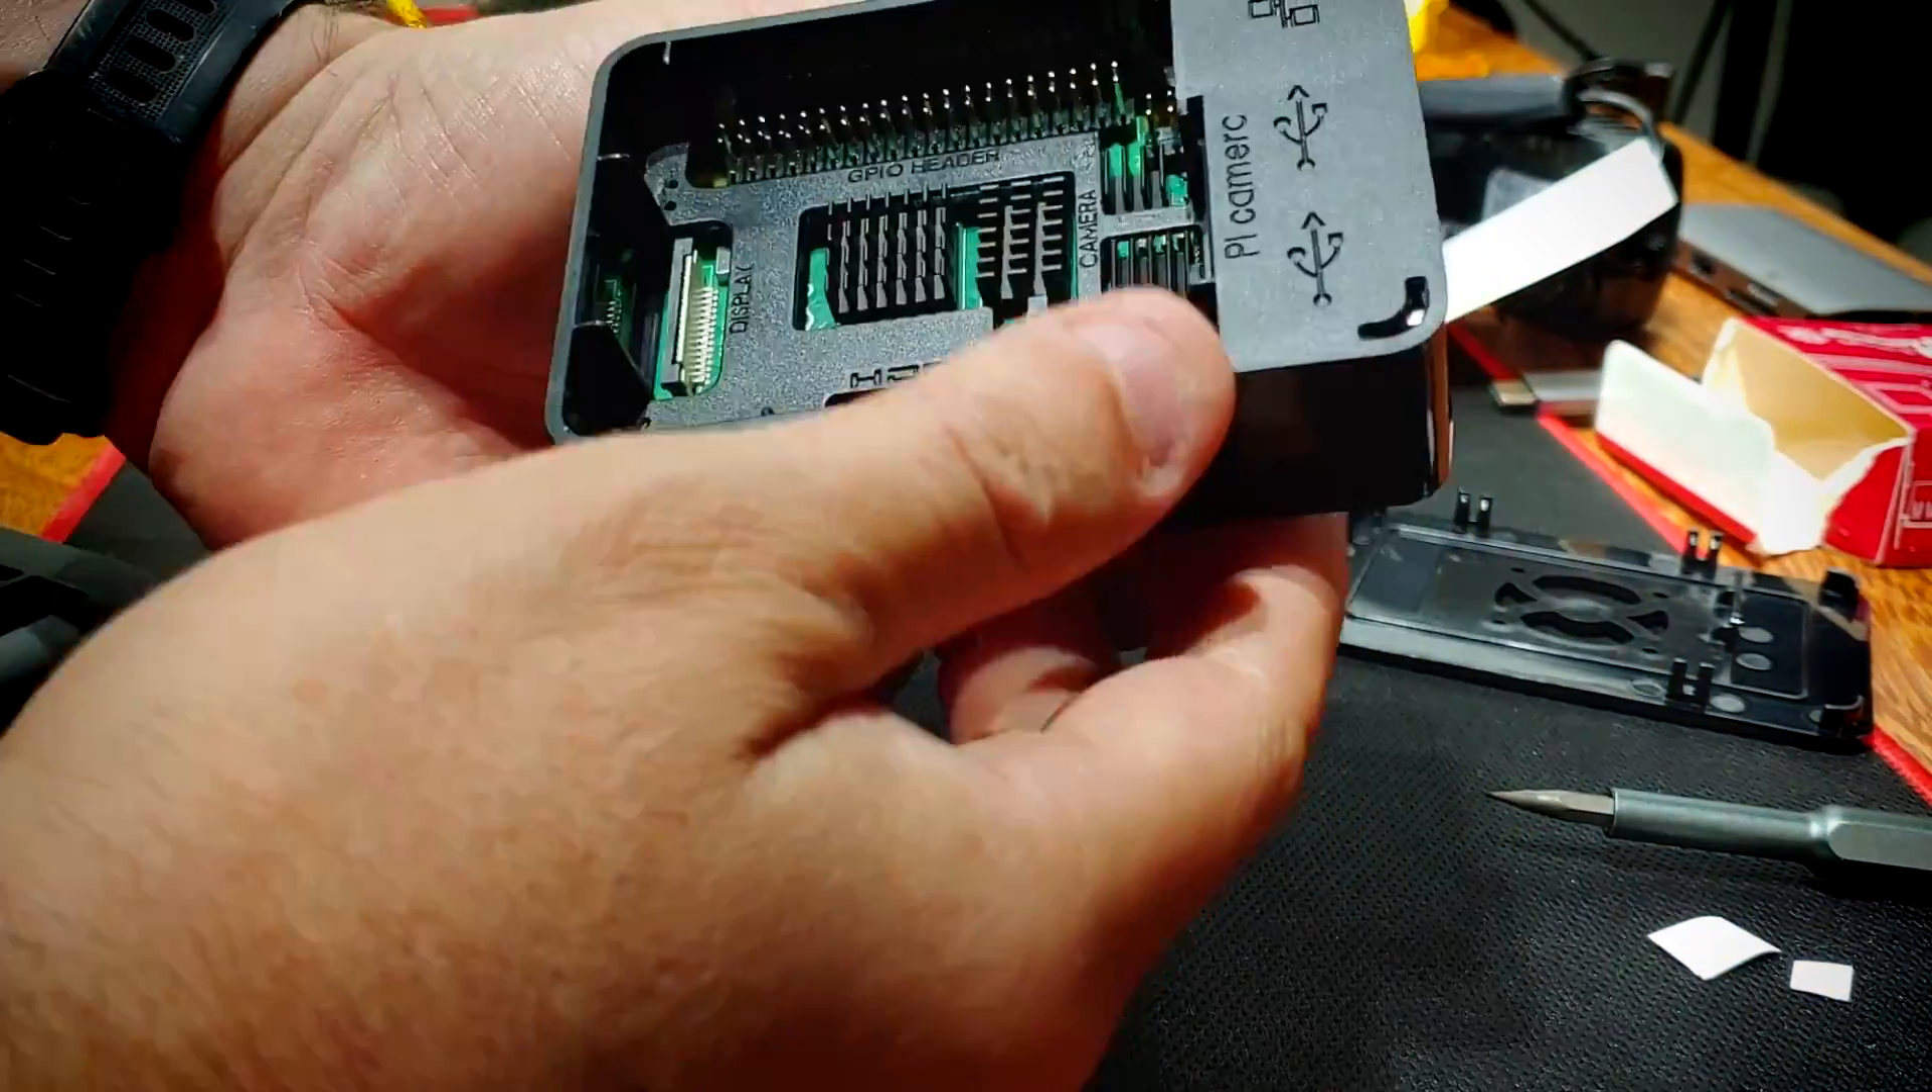Olha só como ficaram os dissipadores aqui dentro.